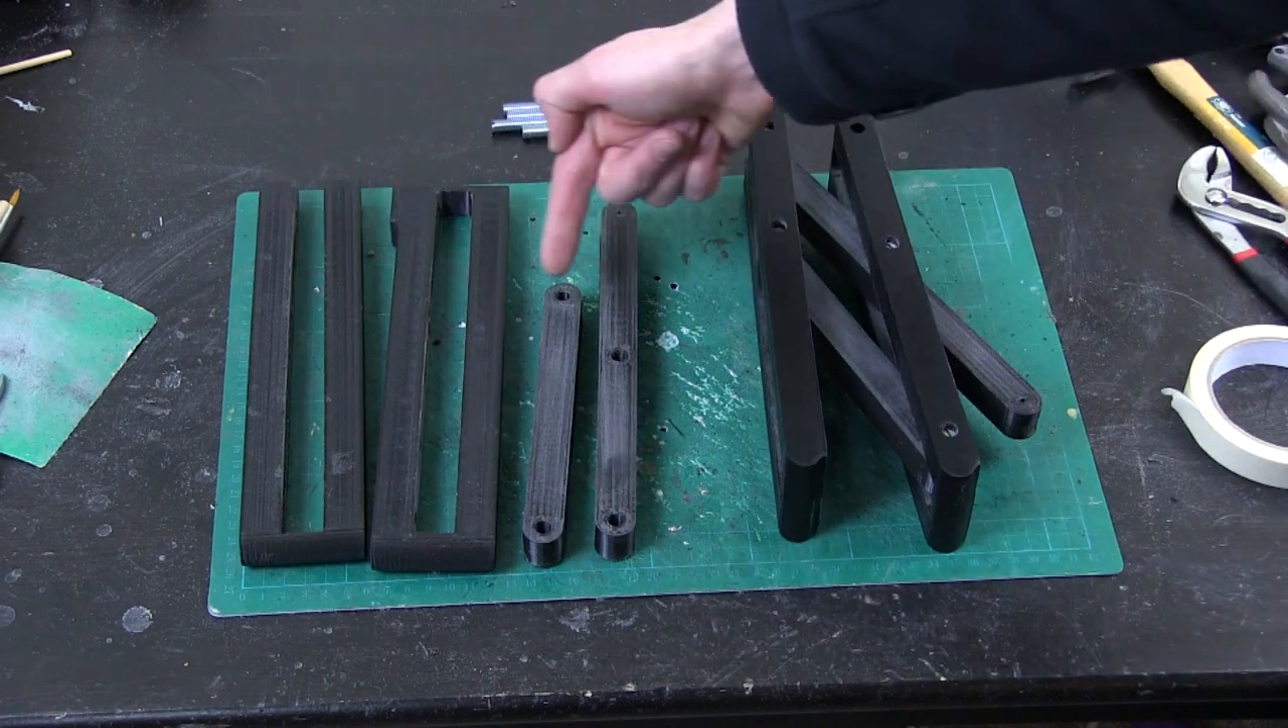So here are my 3d printed levers this one is all in pieces.